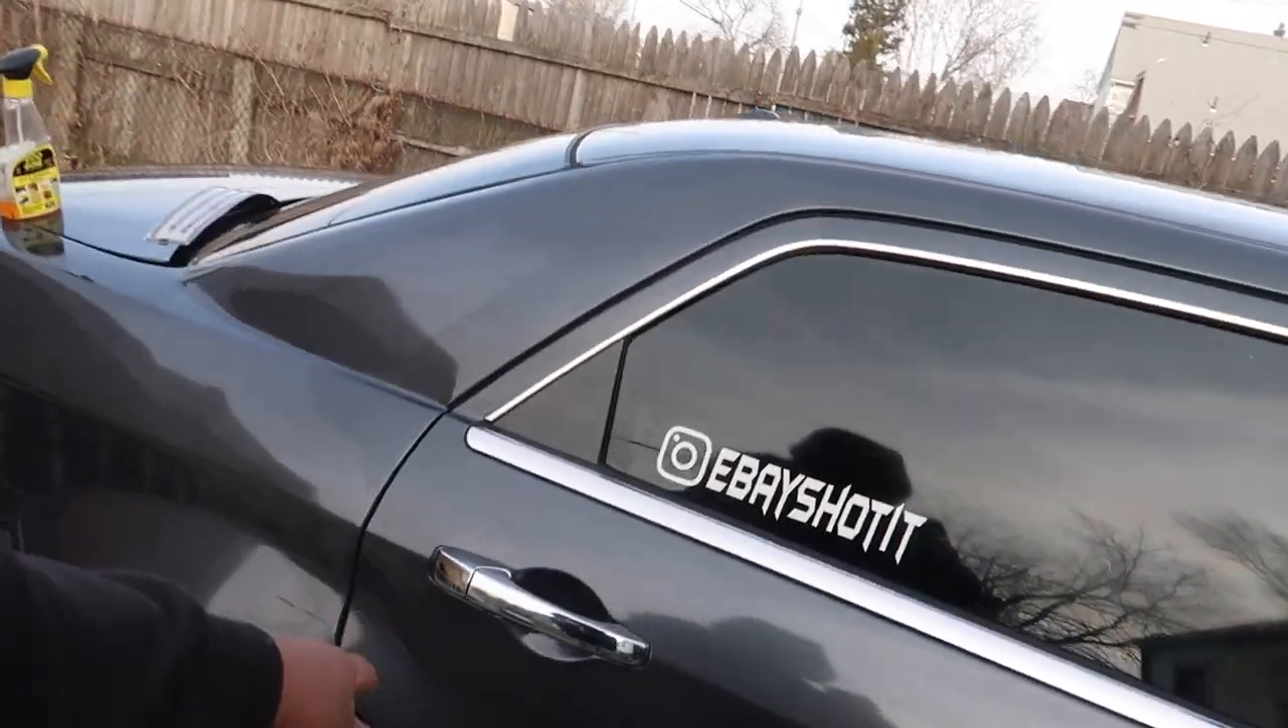We still got the chrome door handles on there.